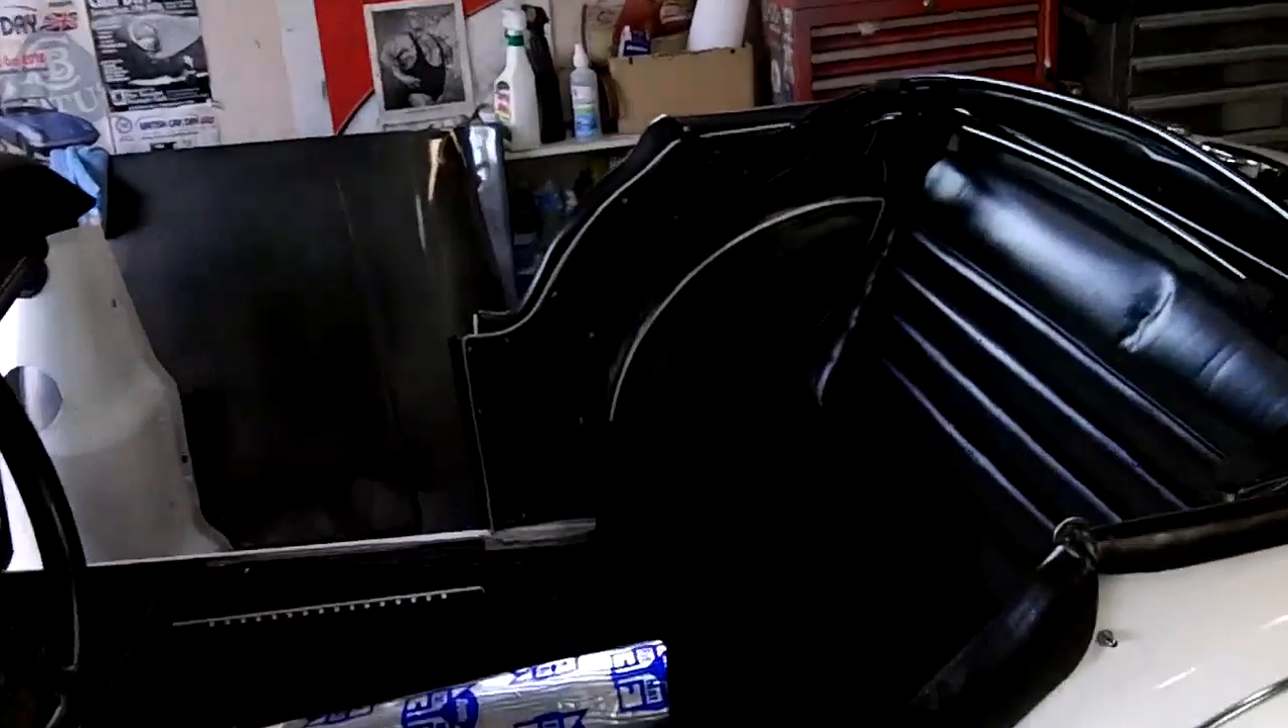So we've pretty much got the rear interior of the car in now.